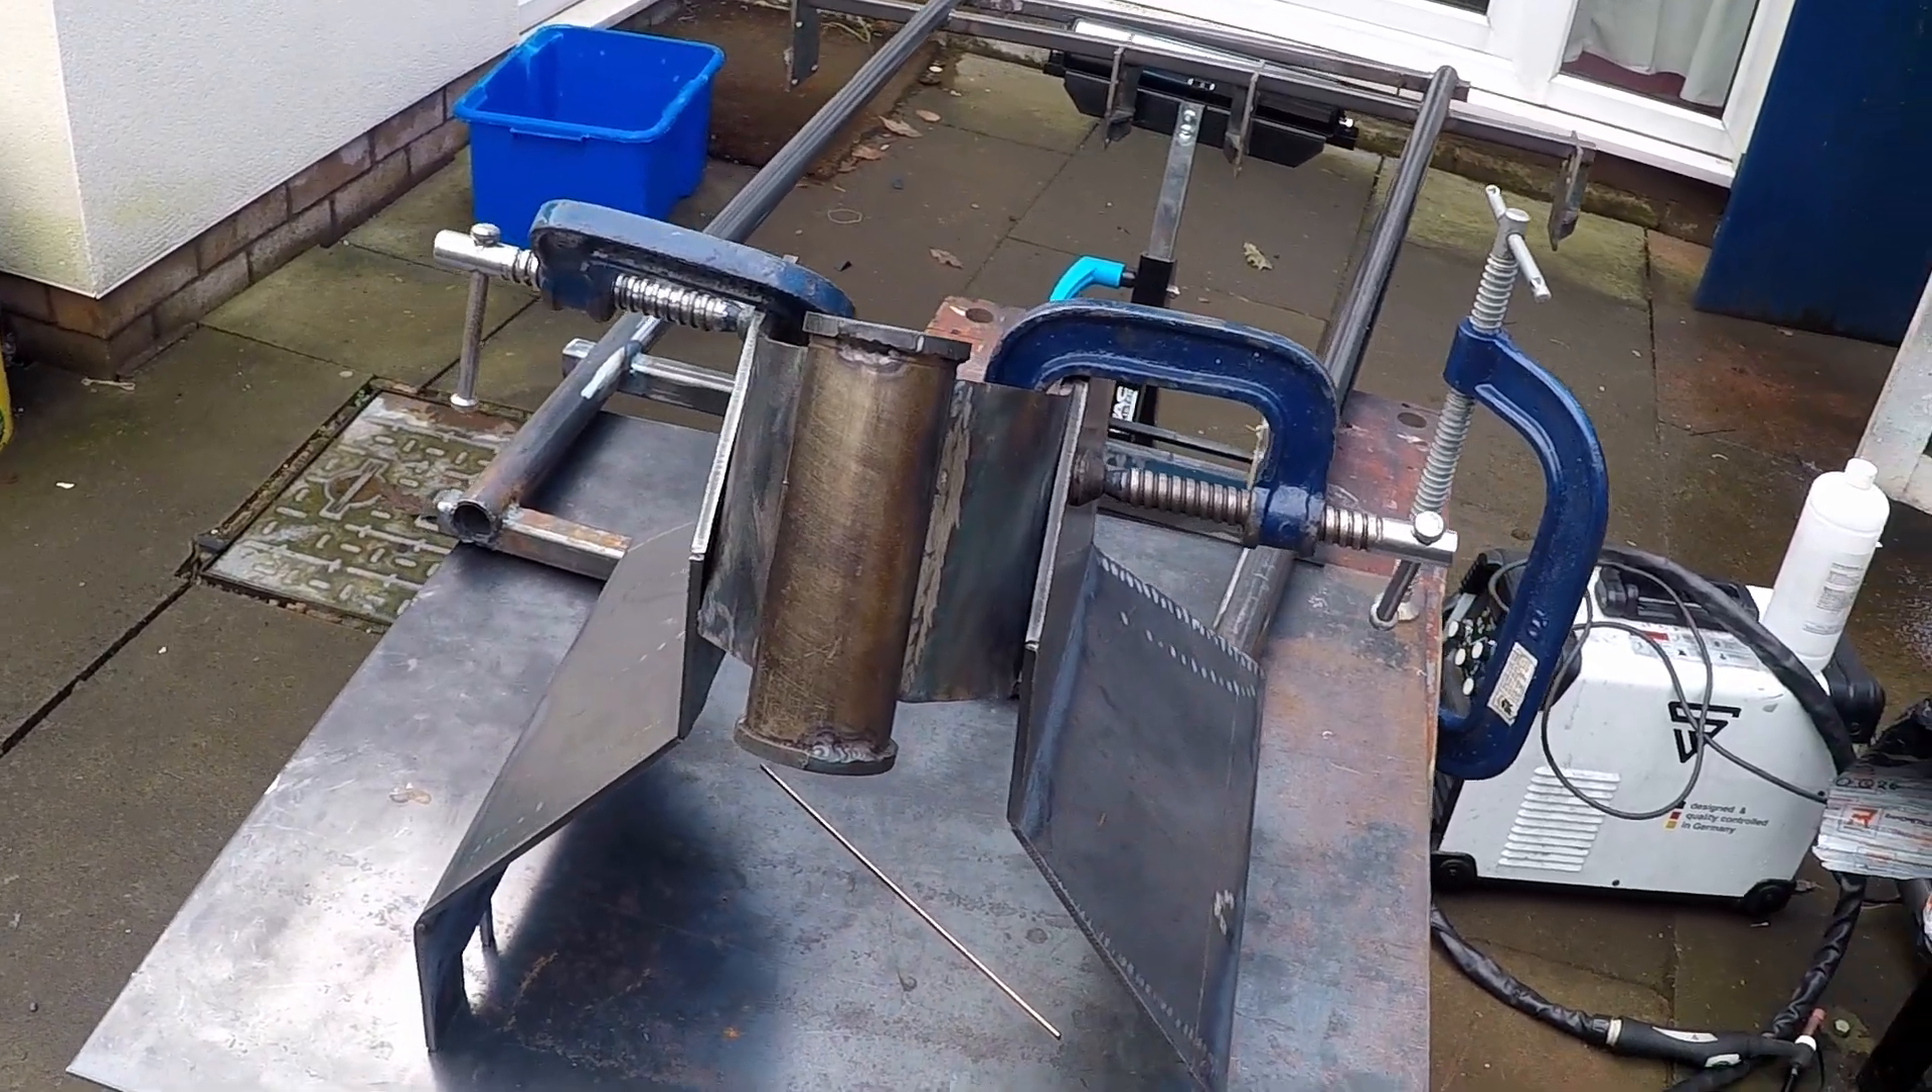Here's the steering barrel clamped into place on the plates that are going to be held onto the frame.